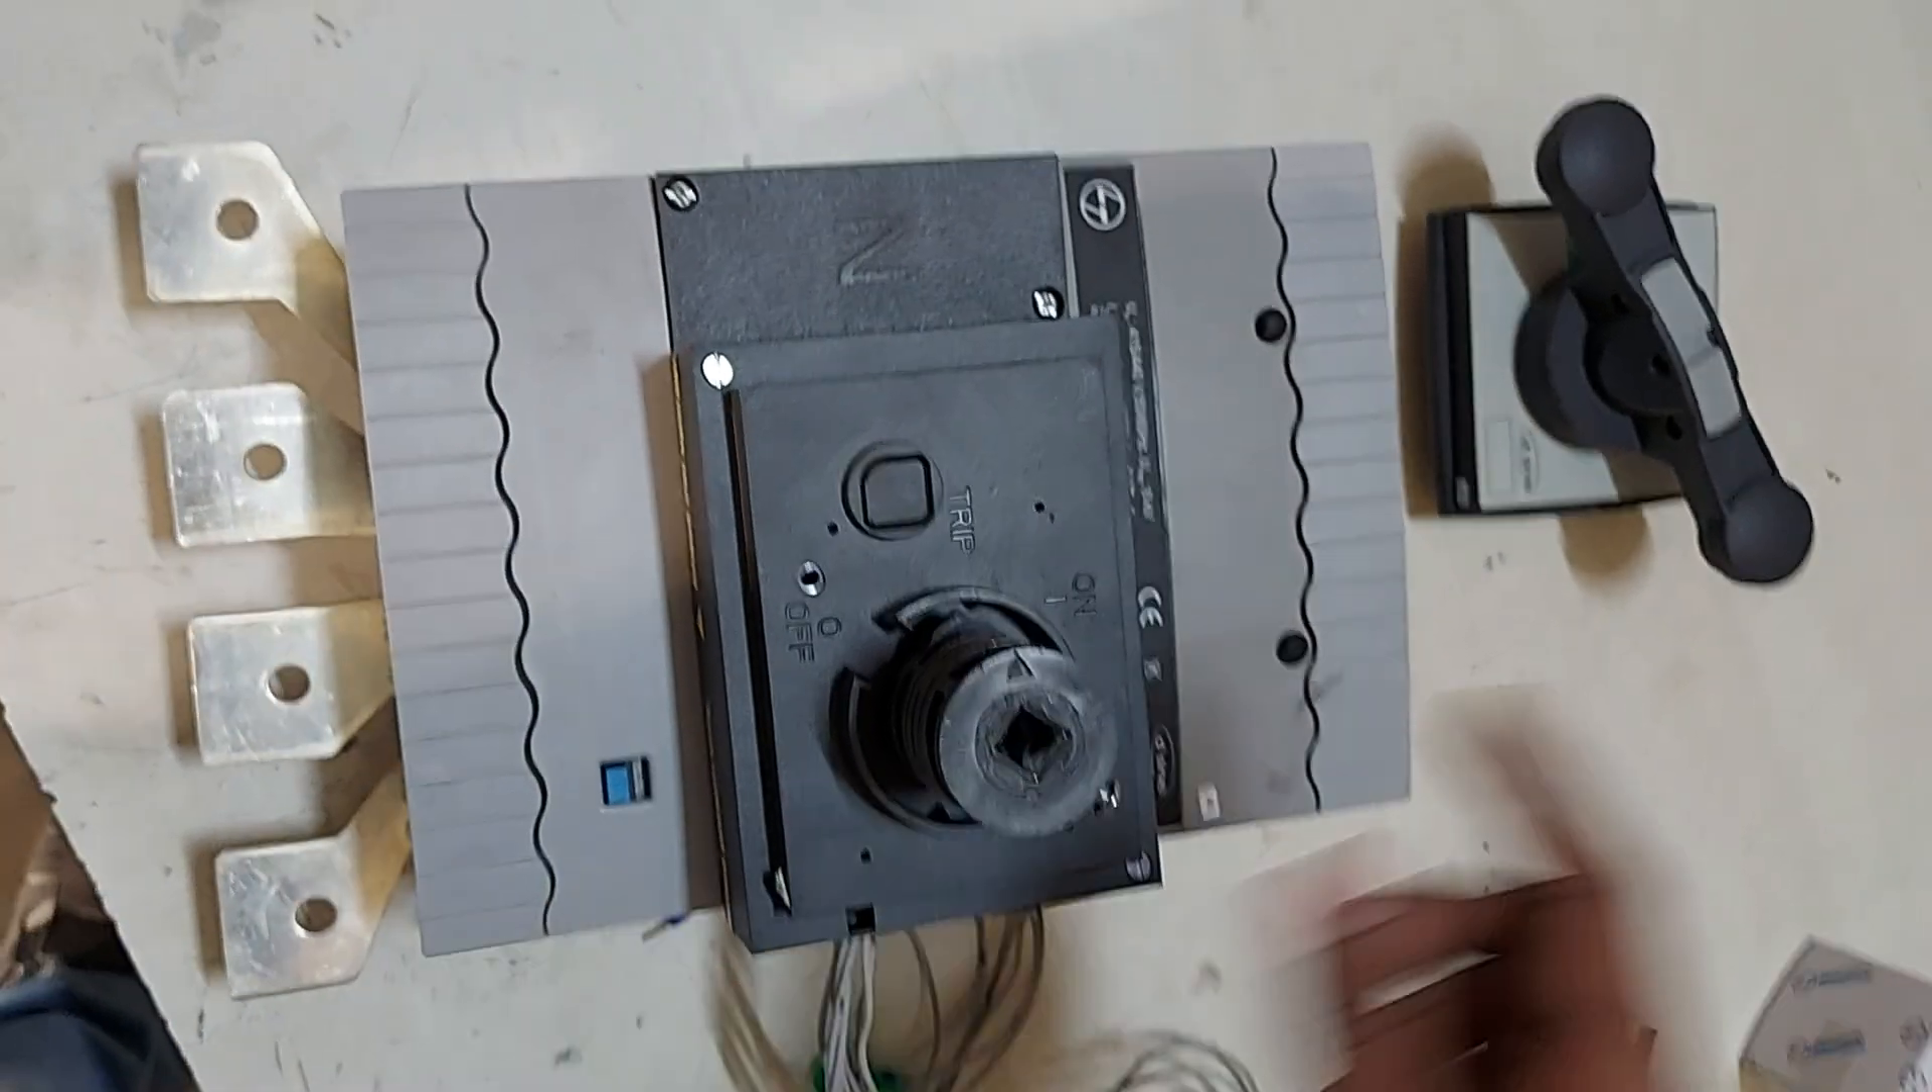तो ये हम handle assembly बिठा चुके अब हमें इसके उपर का handle बिठाएंगे।